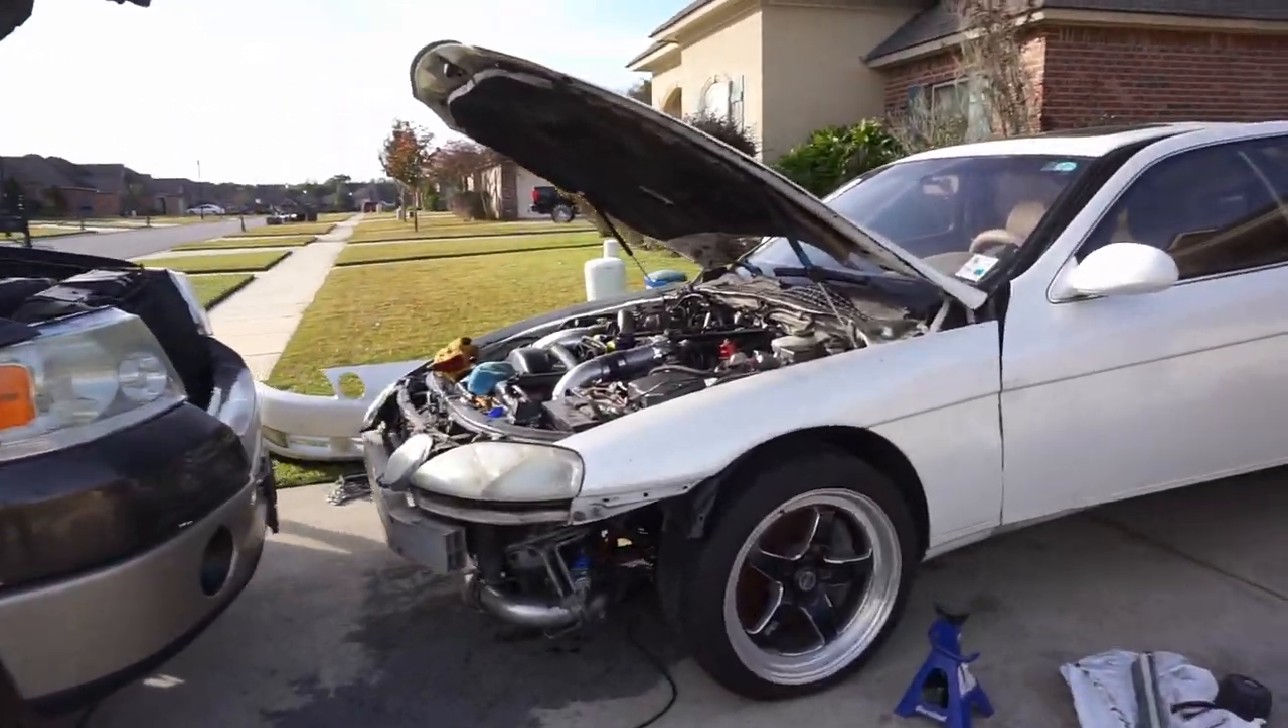And, looks like he got the motor all set in.